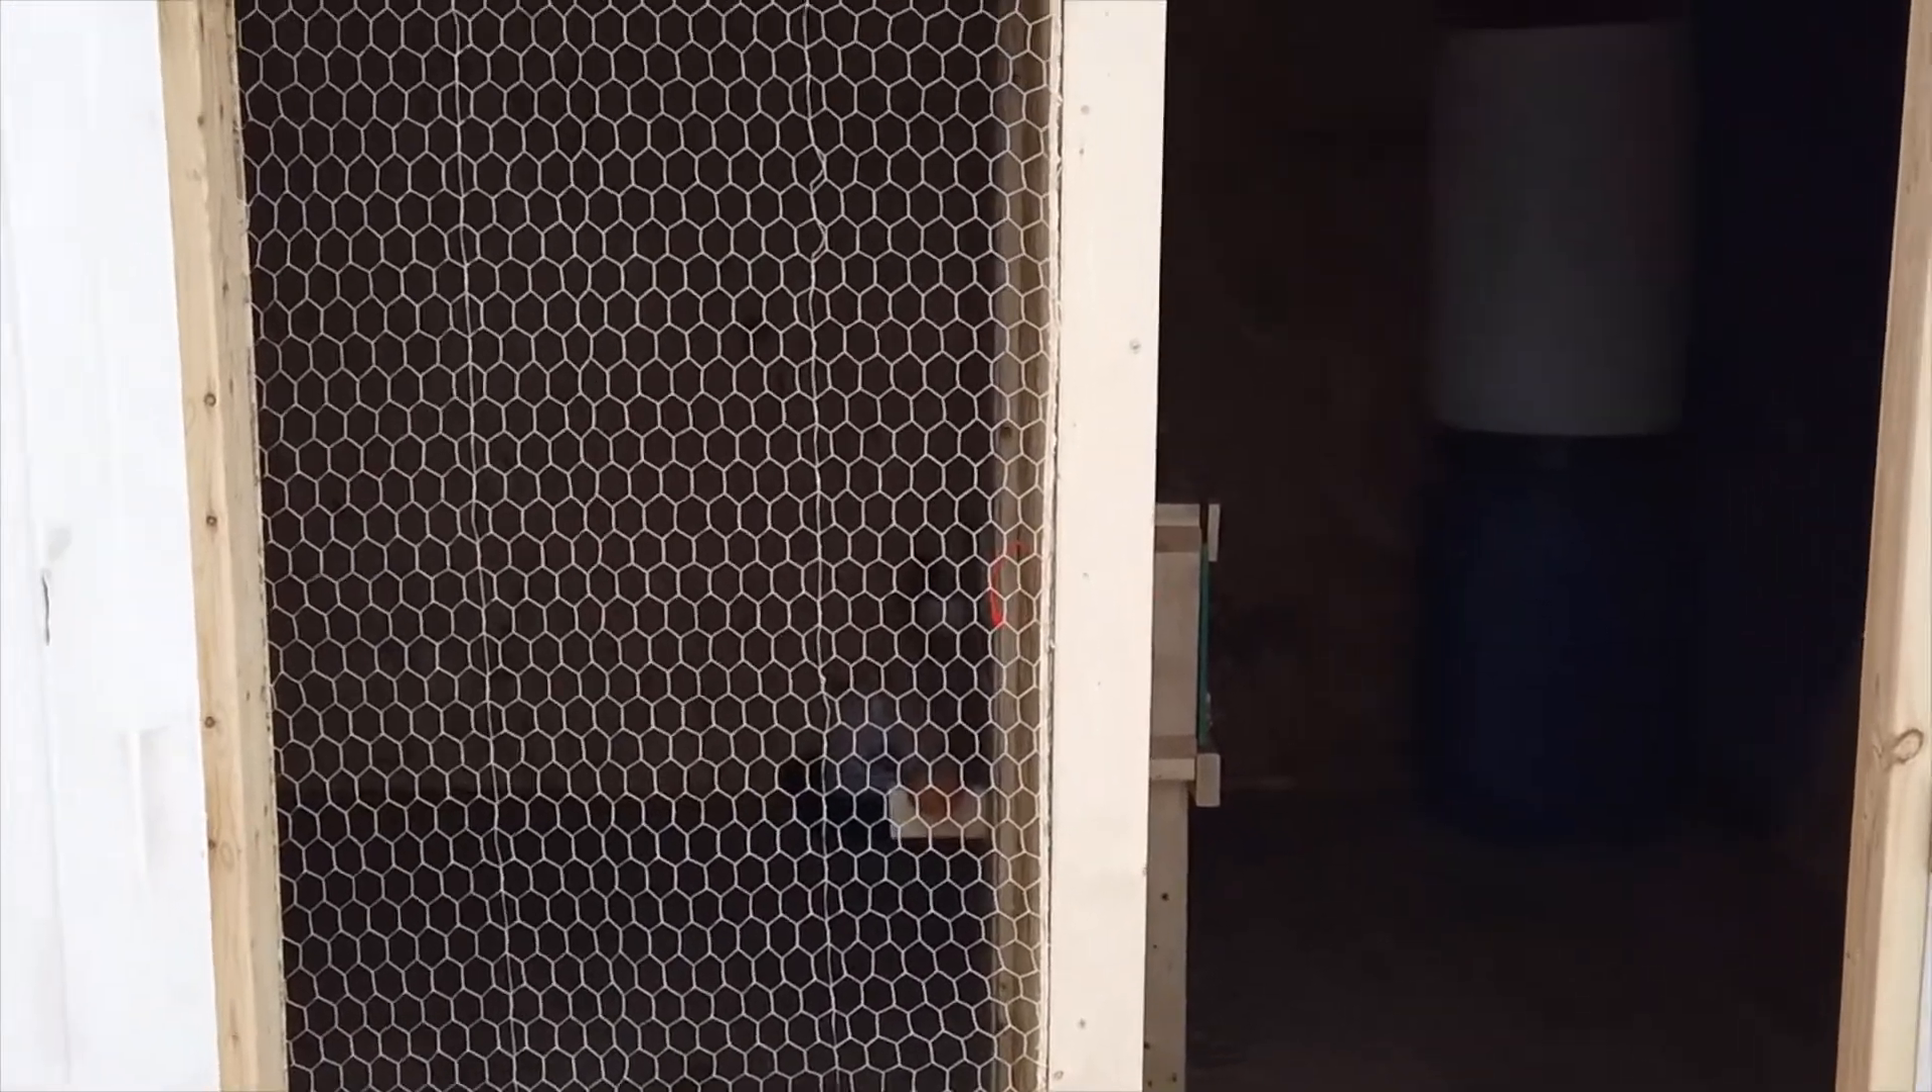So after several days of lots of work, we are finally done the inside of the coop. These are the front doors. You can see that this side here is covered in chicken wire.